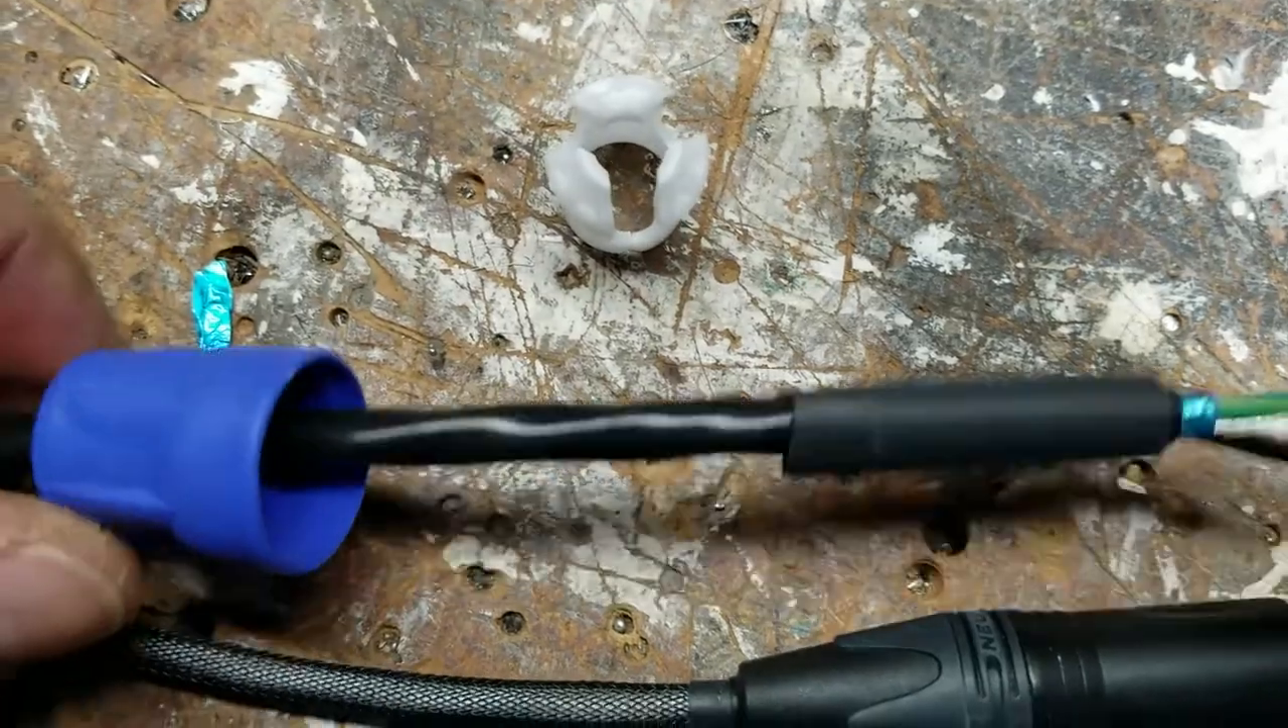Of course, I already slipped this boot on here because that's going to go up in the last step.